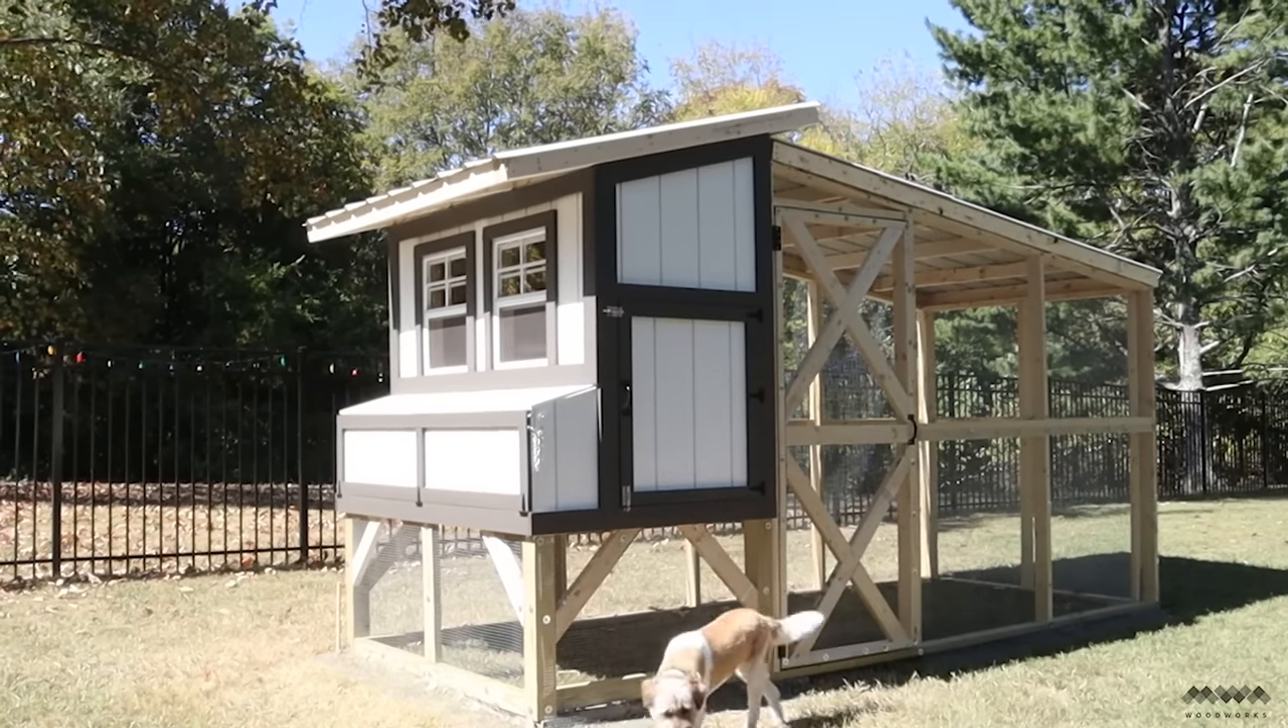After attaching the roof with screws that's it the coop is complete.